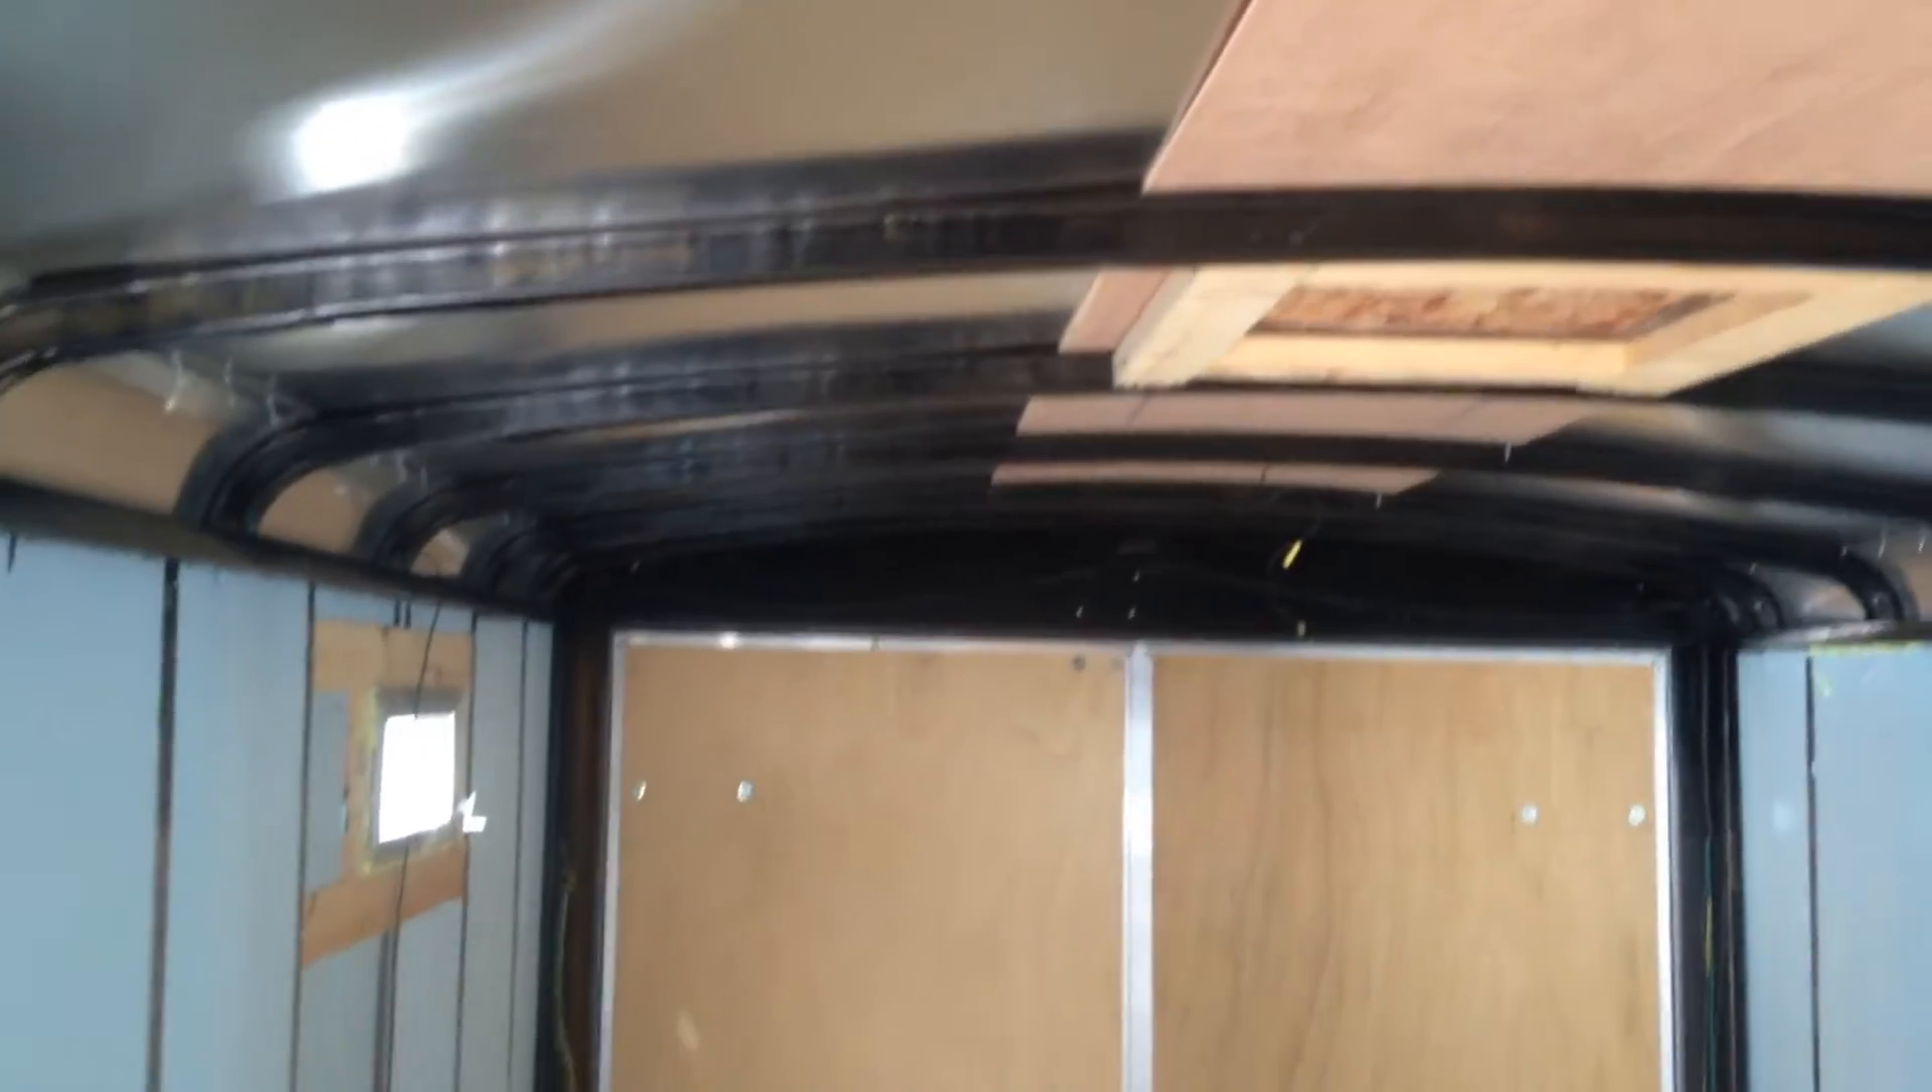So I haven't insulated the ceiling yet.